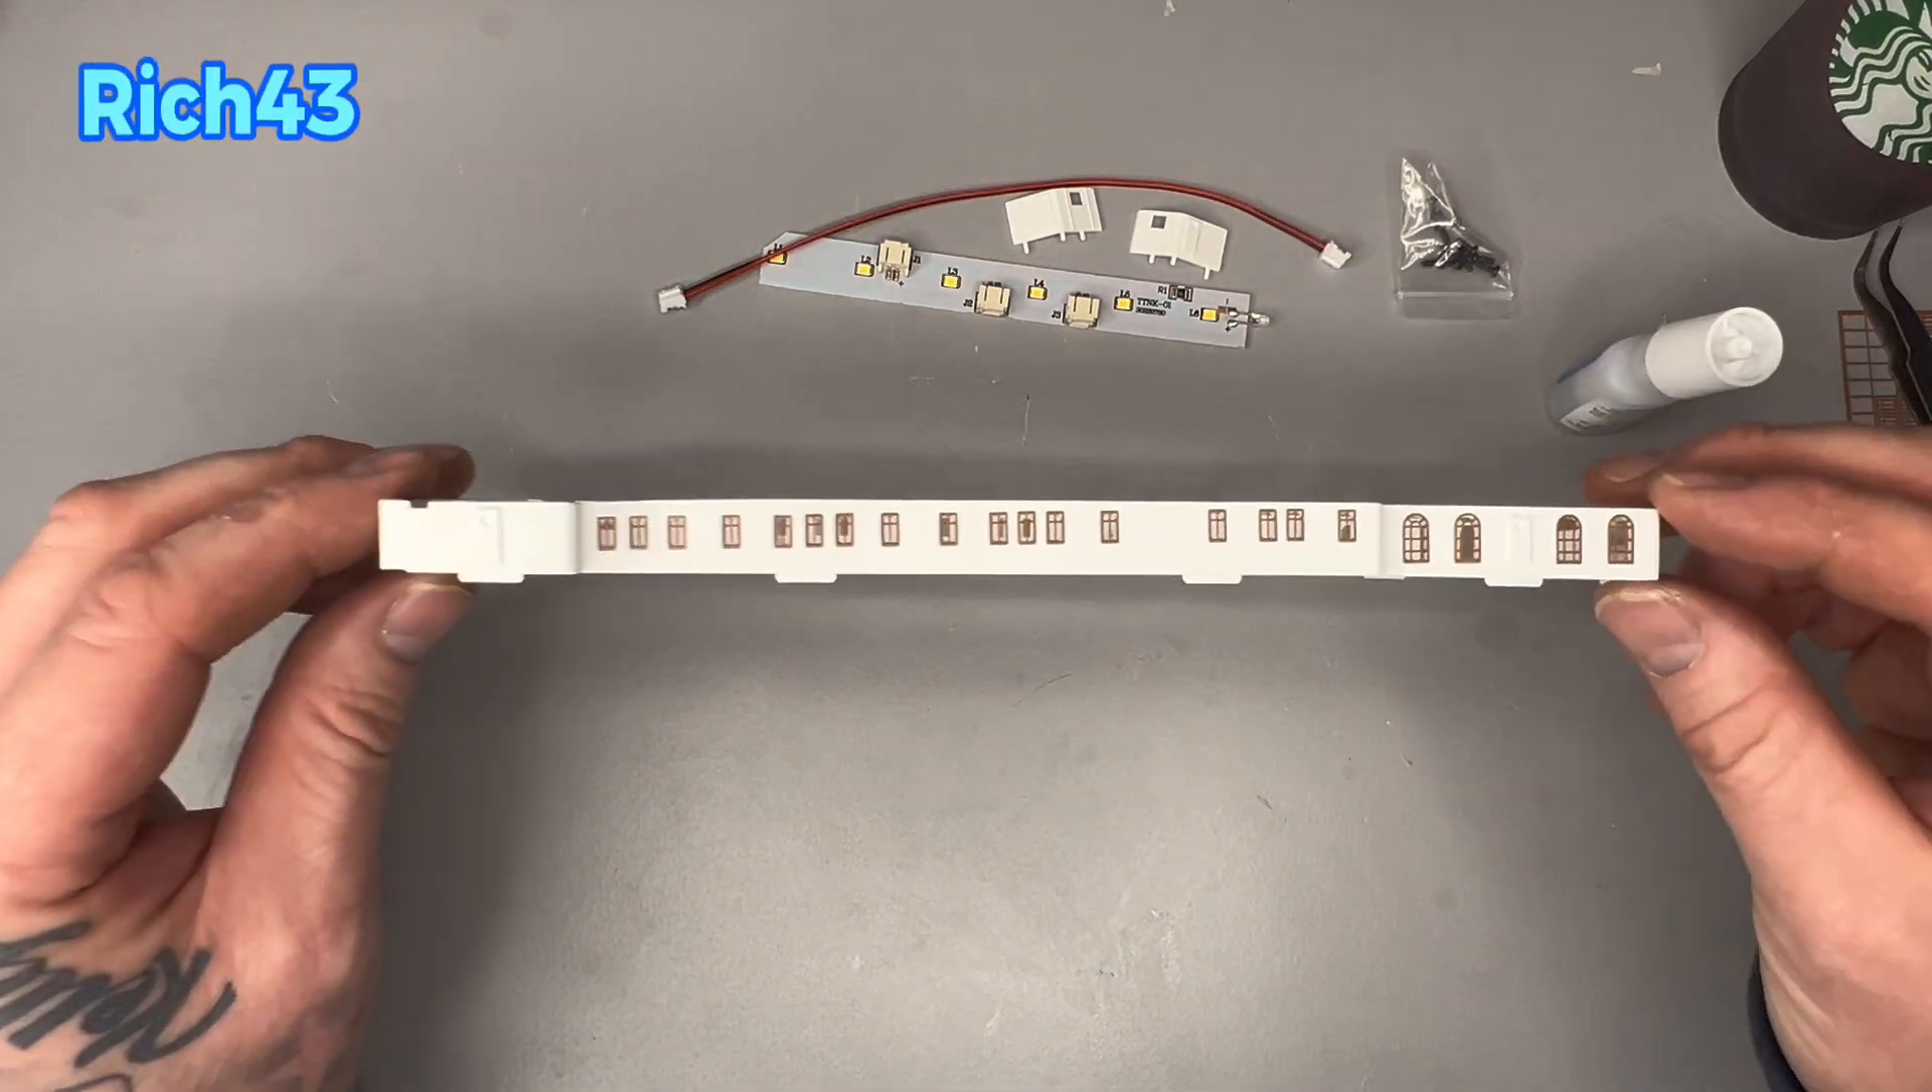There you go that's one side done at the first class entrance all those windows being put in.